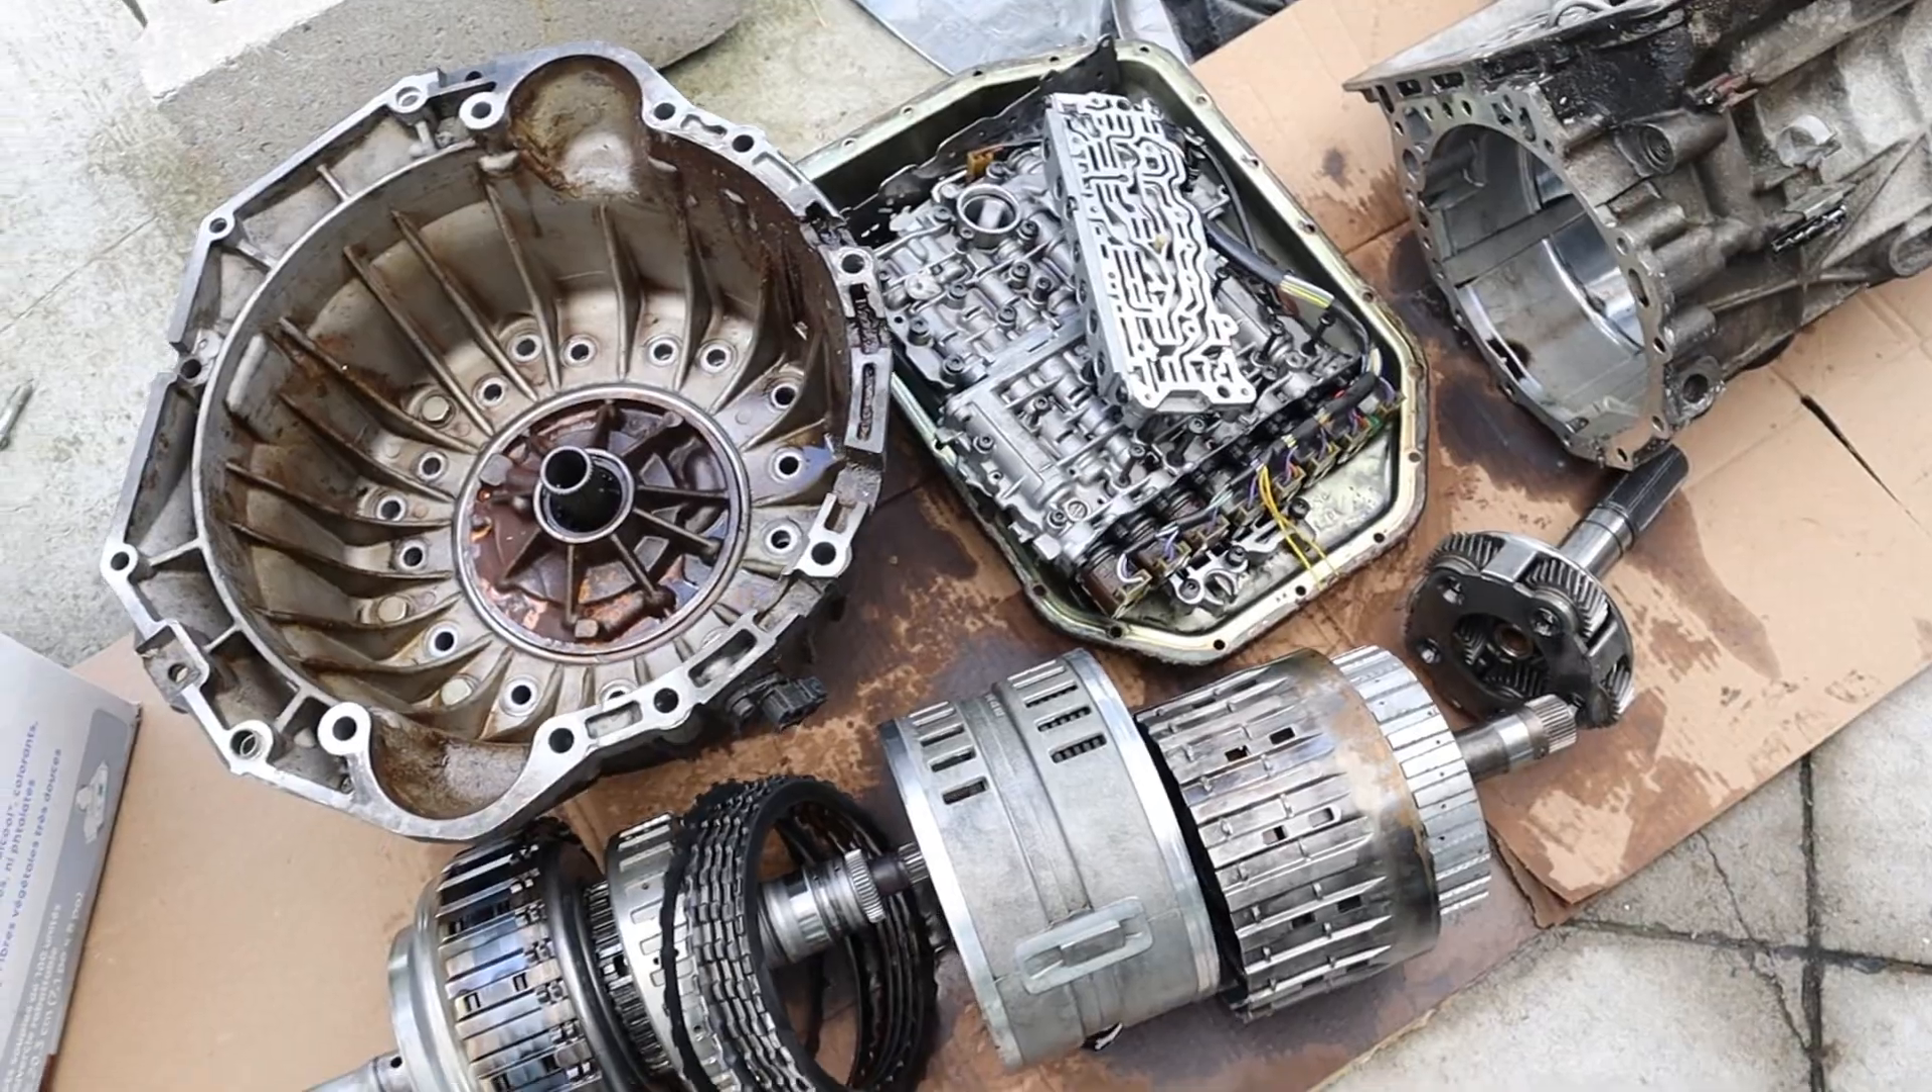Alright so here we've got most of the transmission all taken apart.